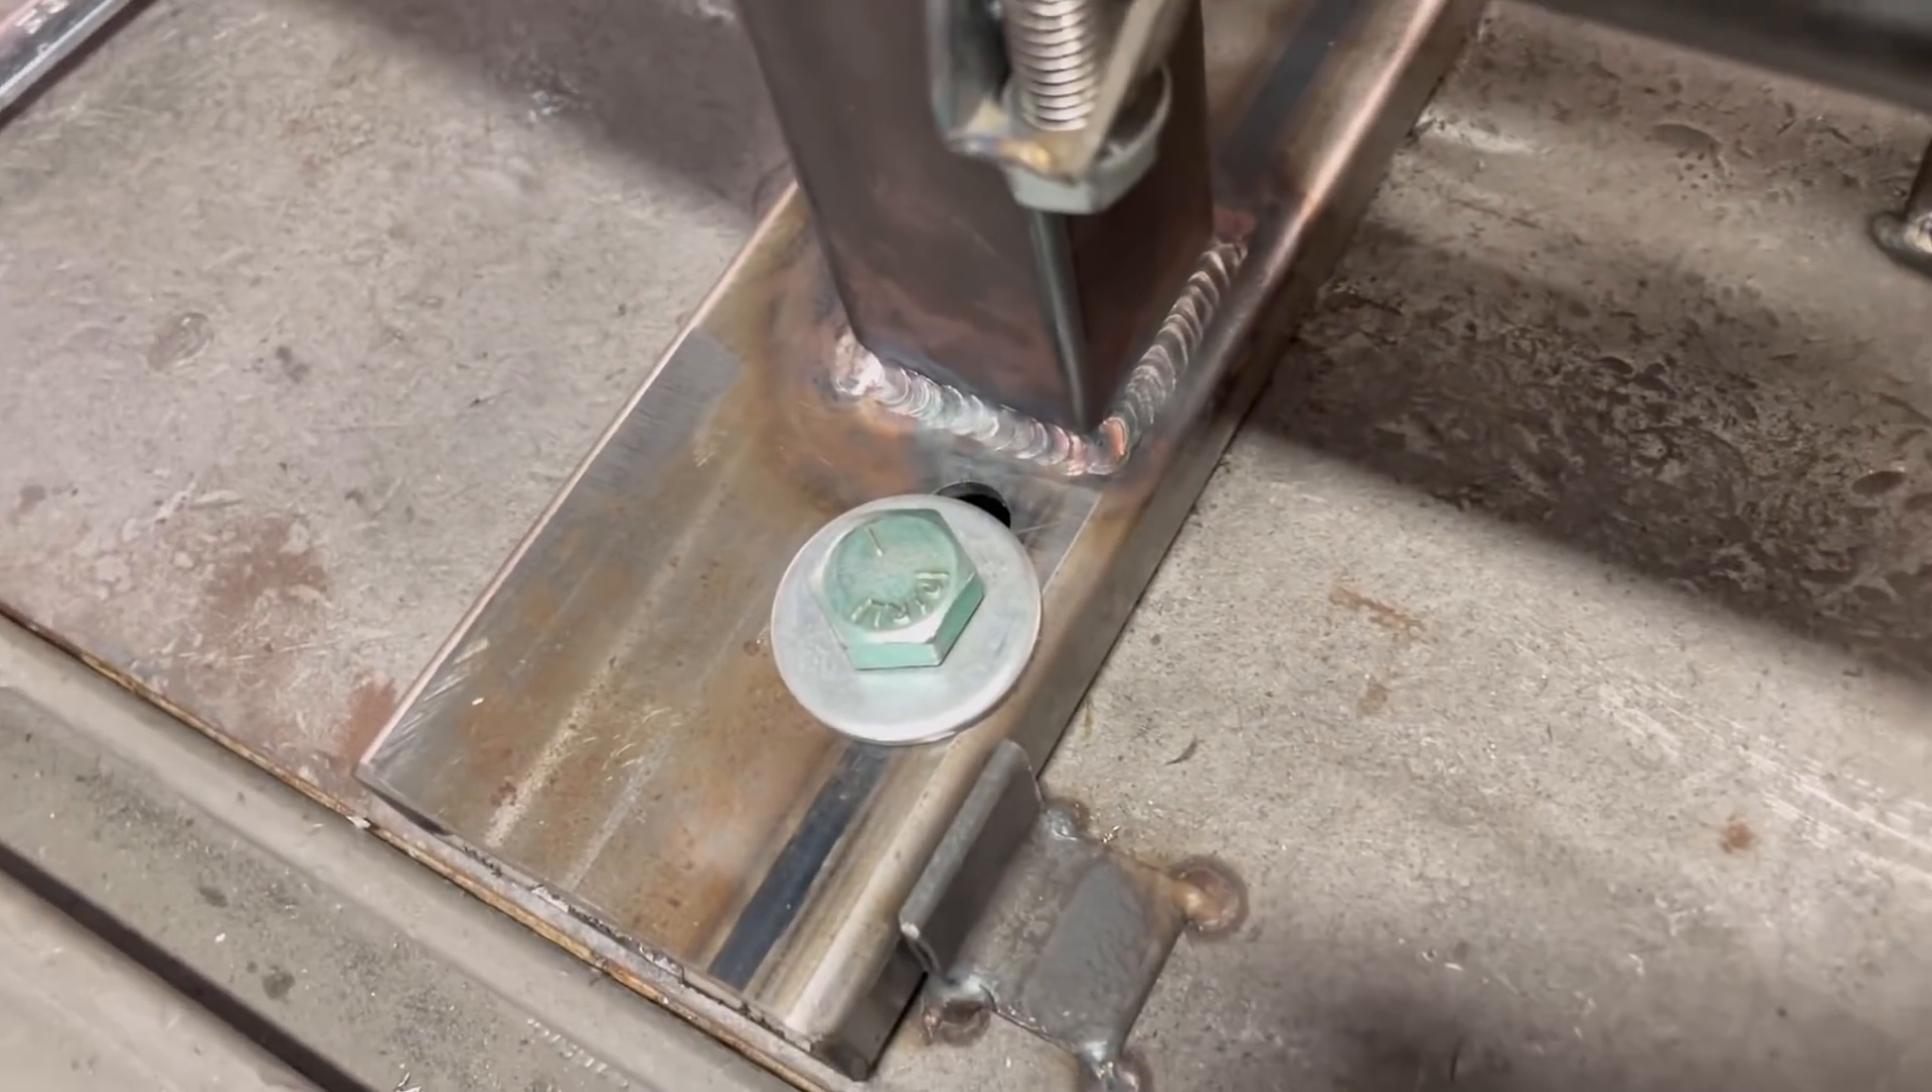So we got our clamp down we've got it bolted down and now we need to see if we have something that's level.